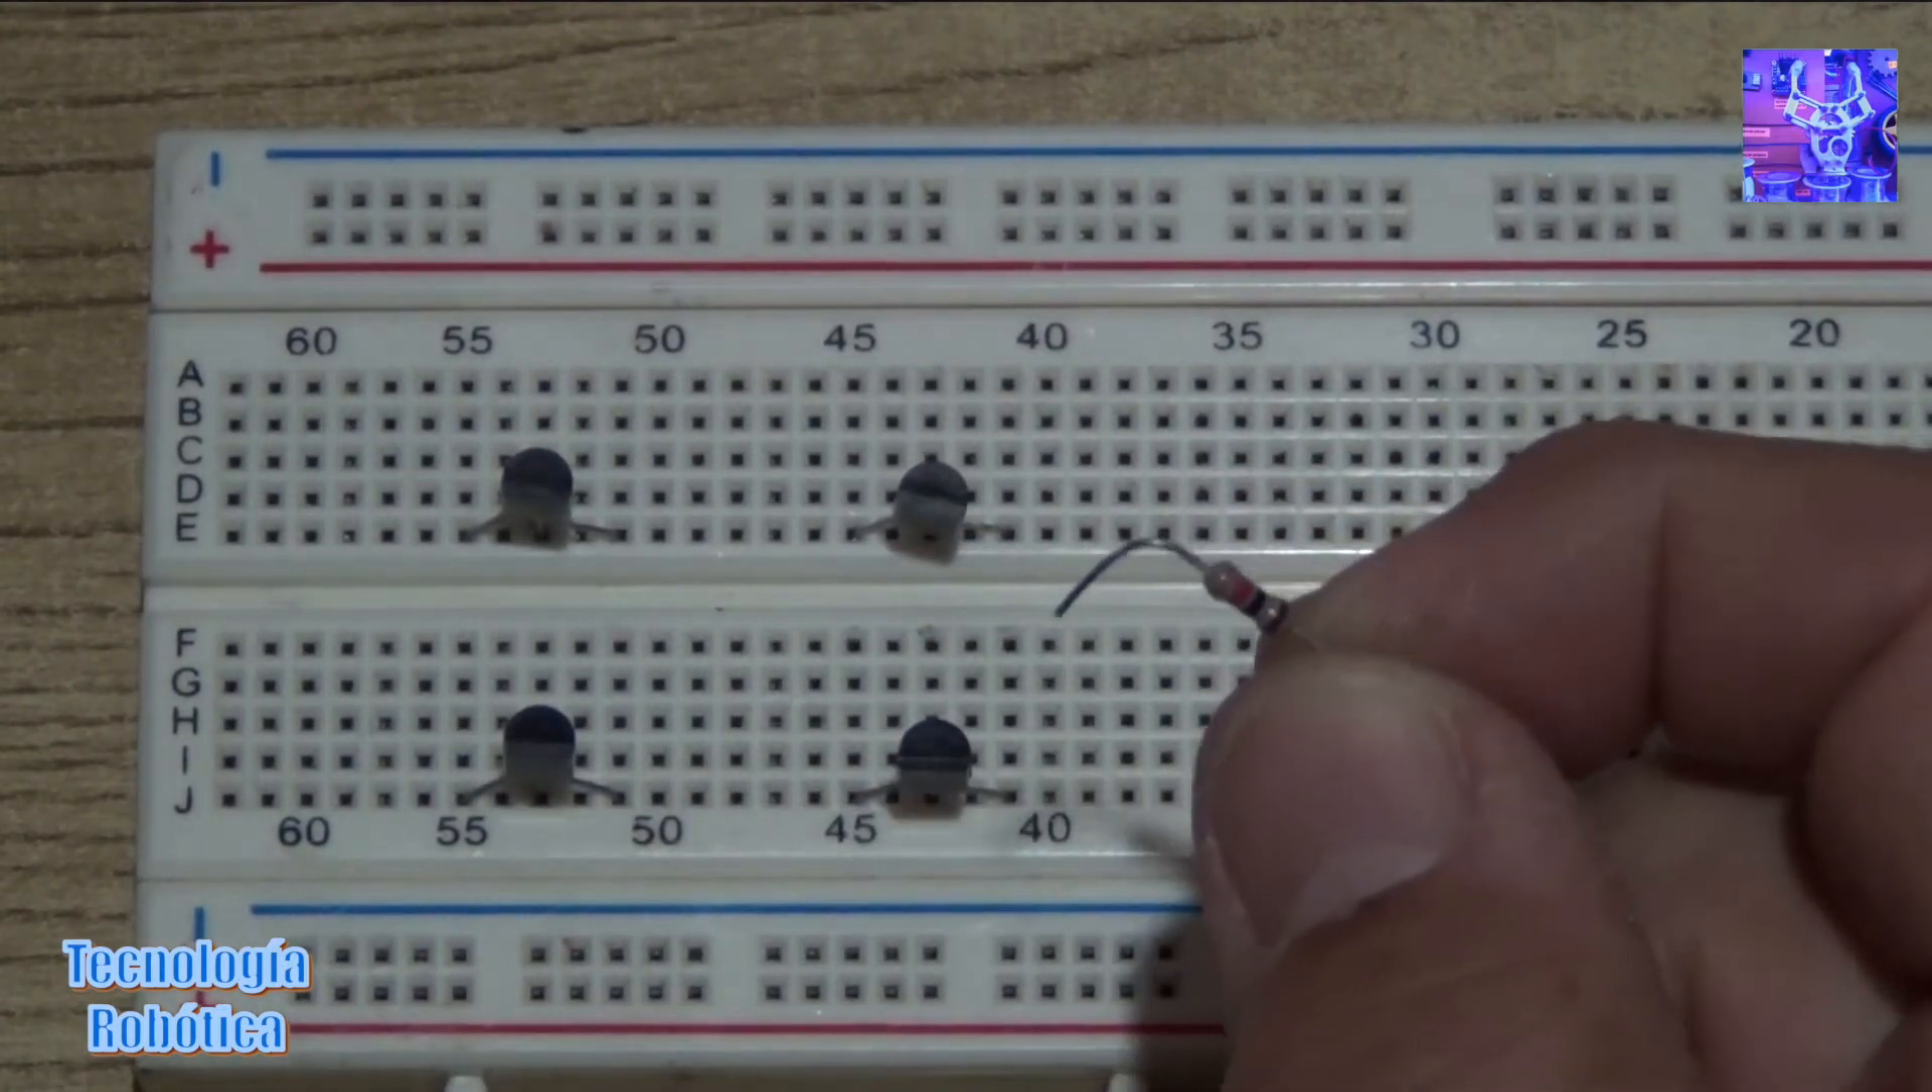Hemos colocado los transistores en un arreglo cuadrado o rectangular.